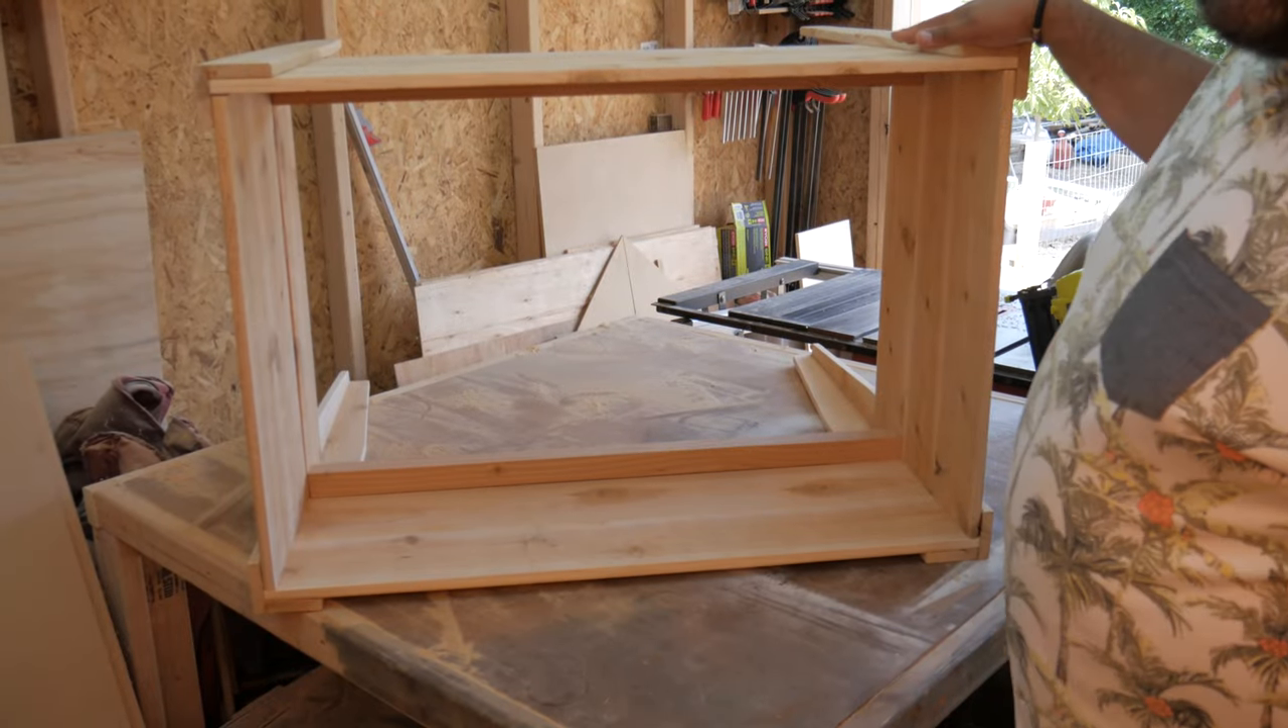We have four sides to our planter box now all i got to do is assemble the bottom.